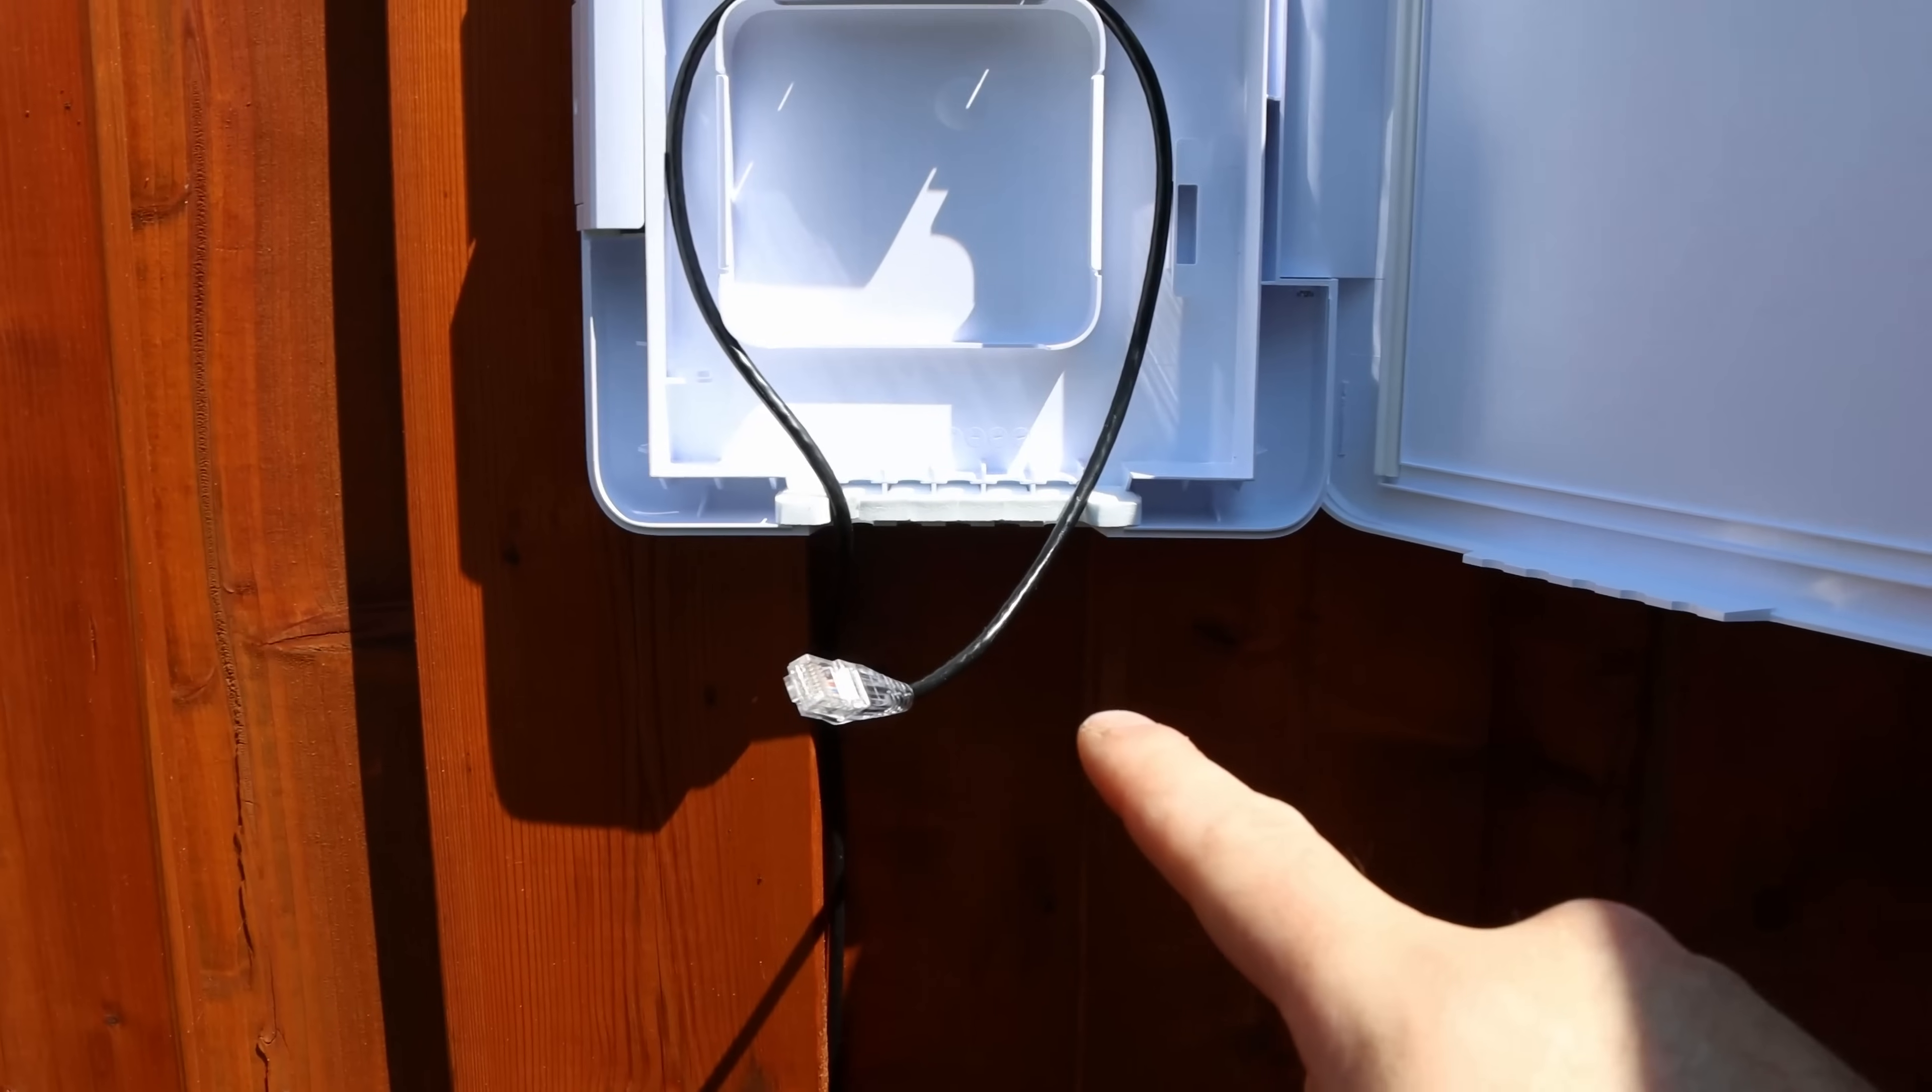Right so we have our cable terminated right here which is going to be our uplink for our usw flex which I have in my hand and we need to place that into the flex utility box.